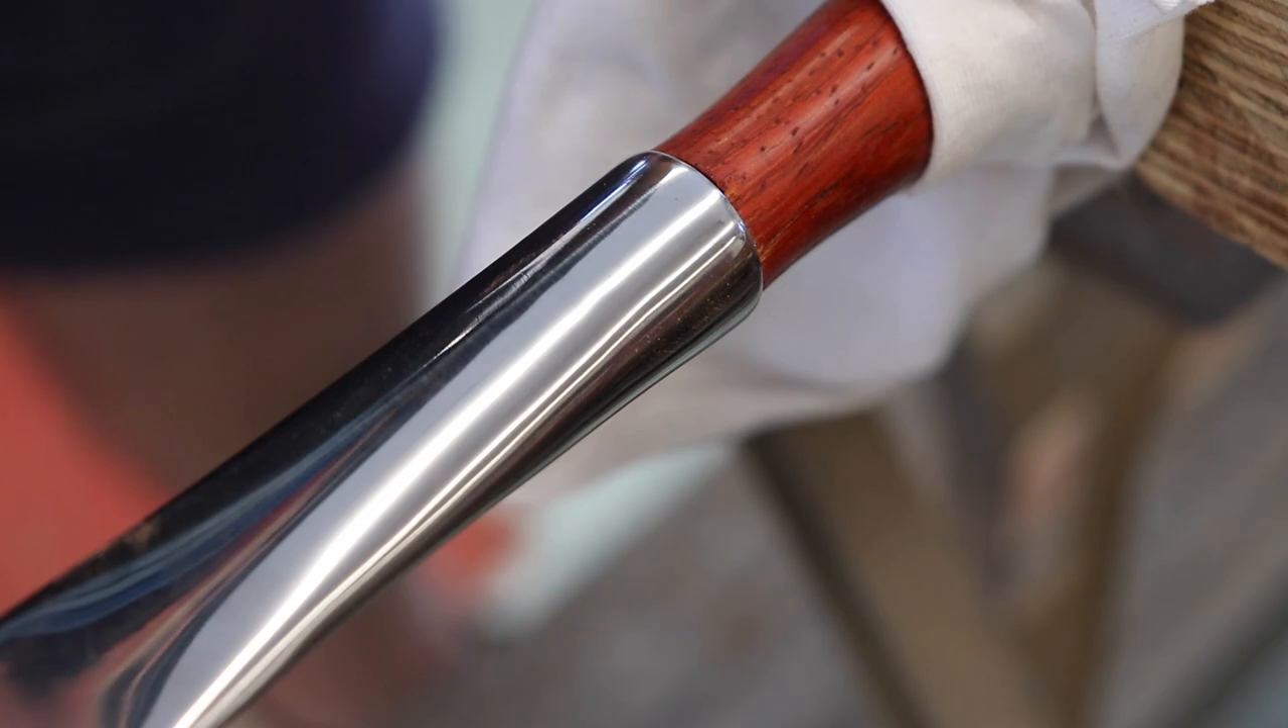The shoehorn end fit nicely into the wood handle.